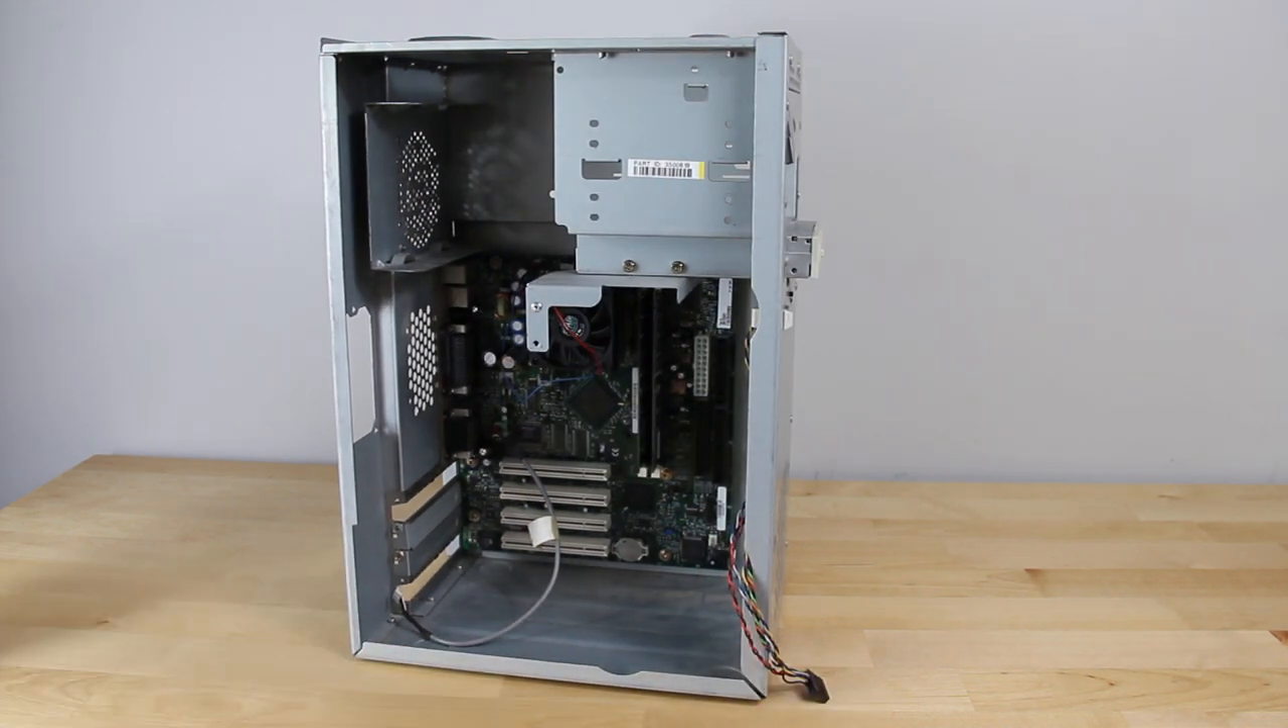All right motherboards back in.